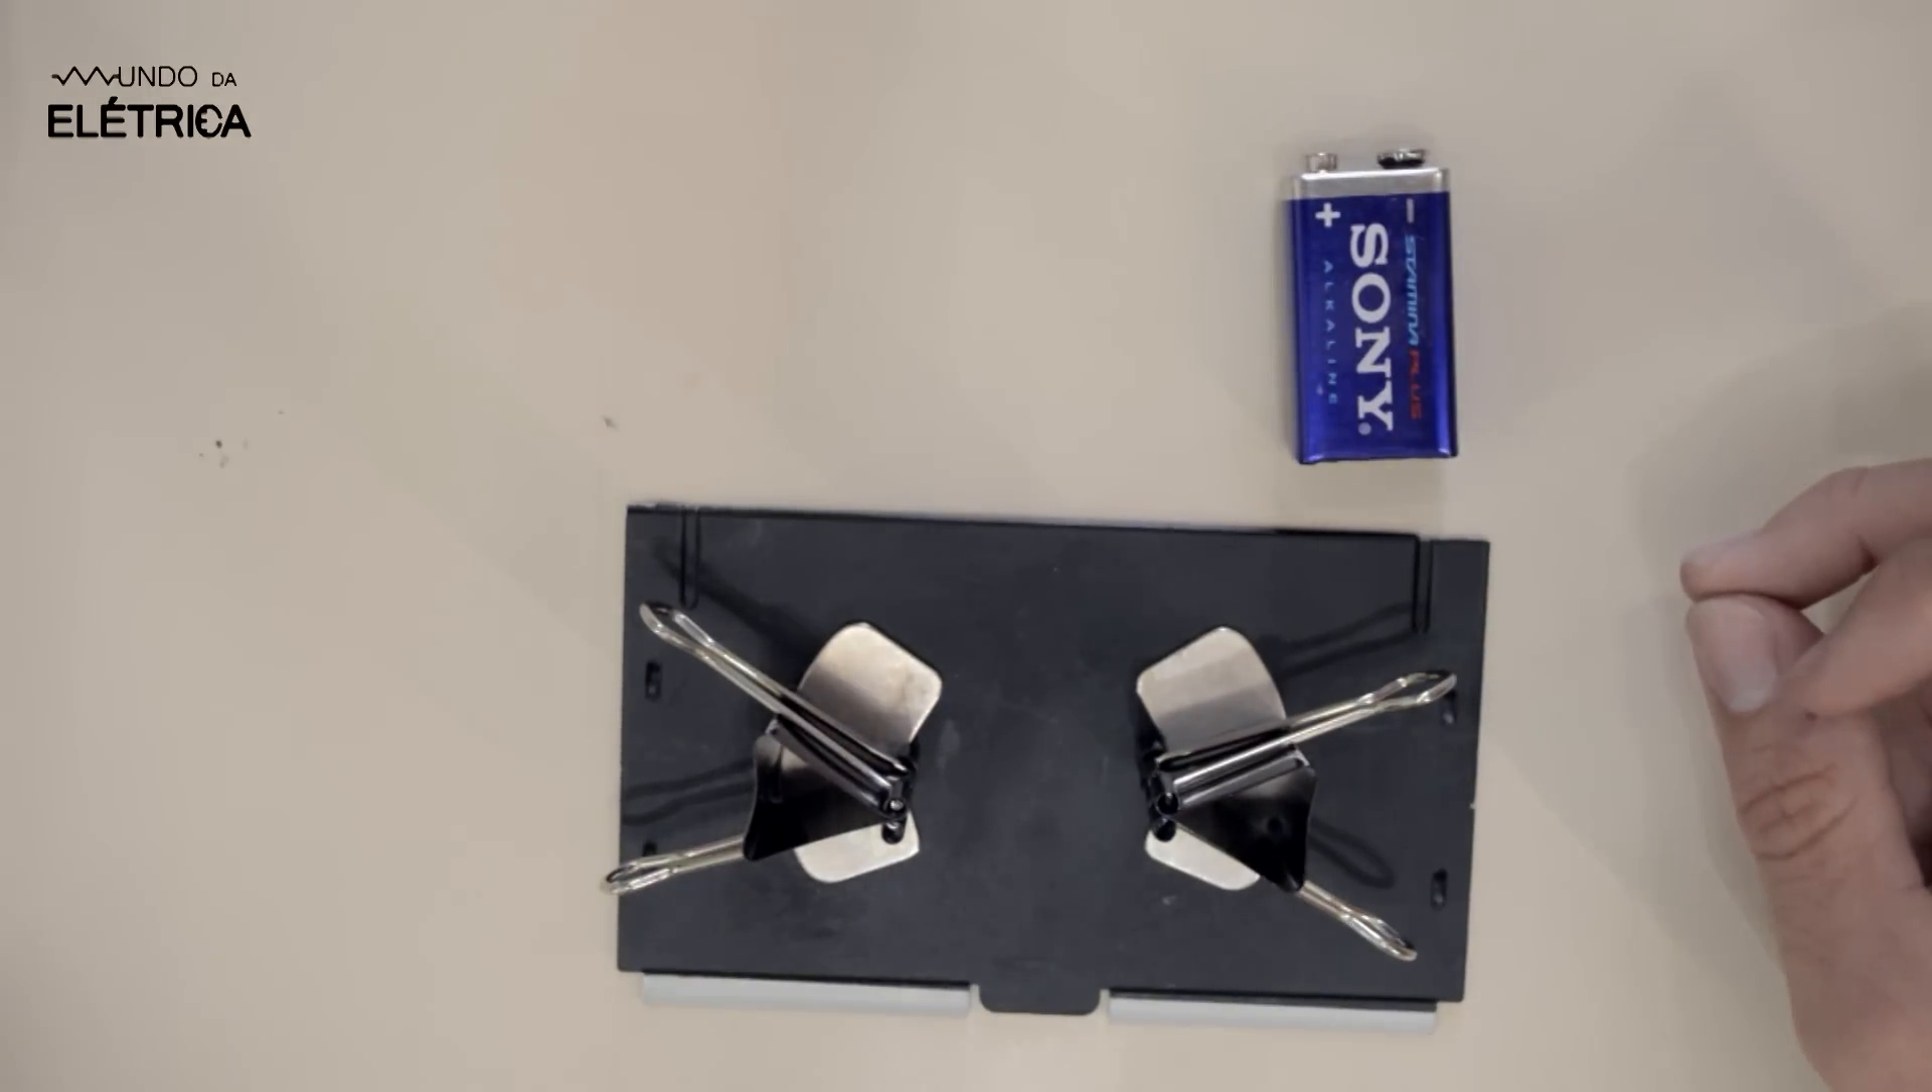Então está aqui montado o nosso suporte.